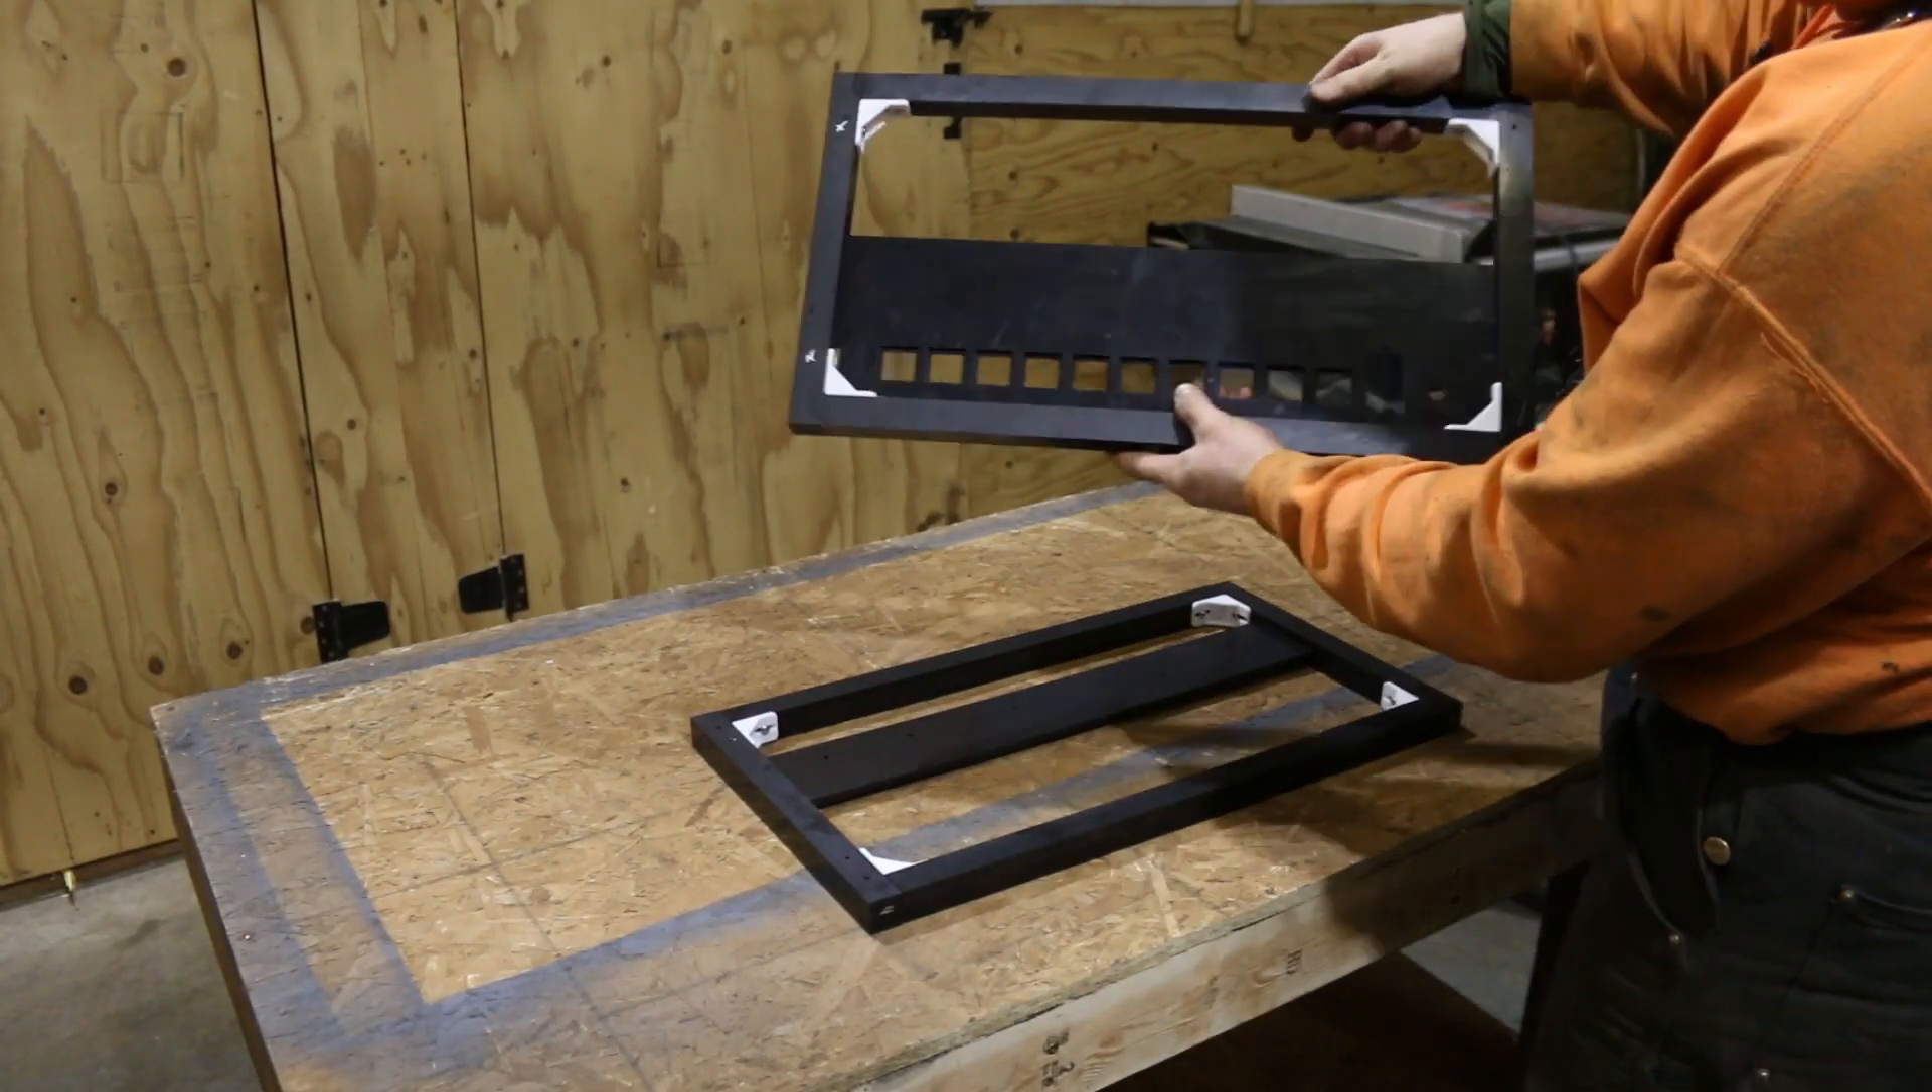Here's the rear panel assembly. I don't have the electrical.